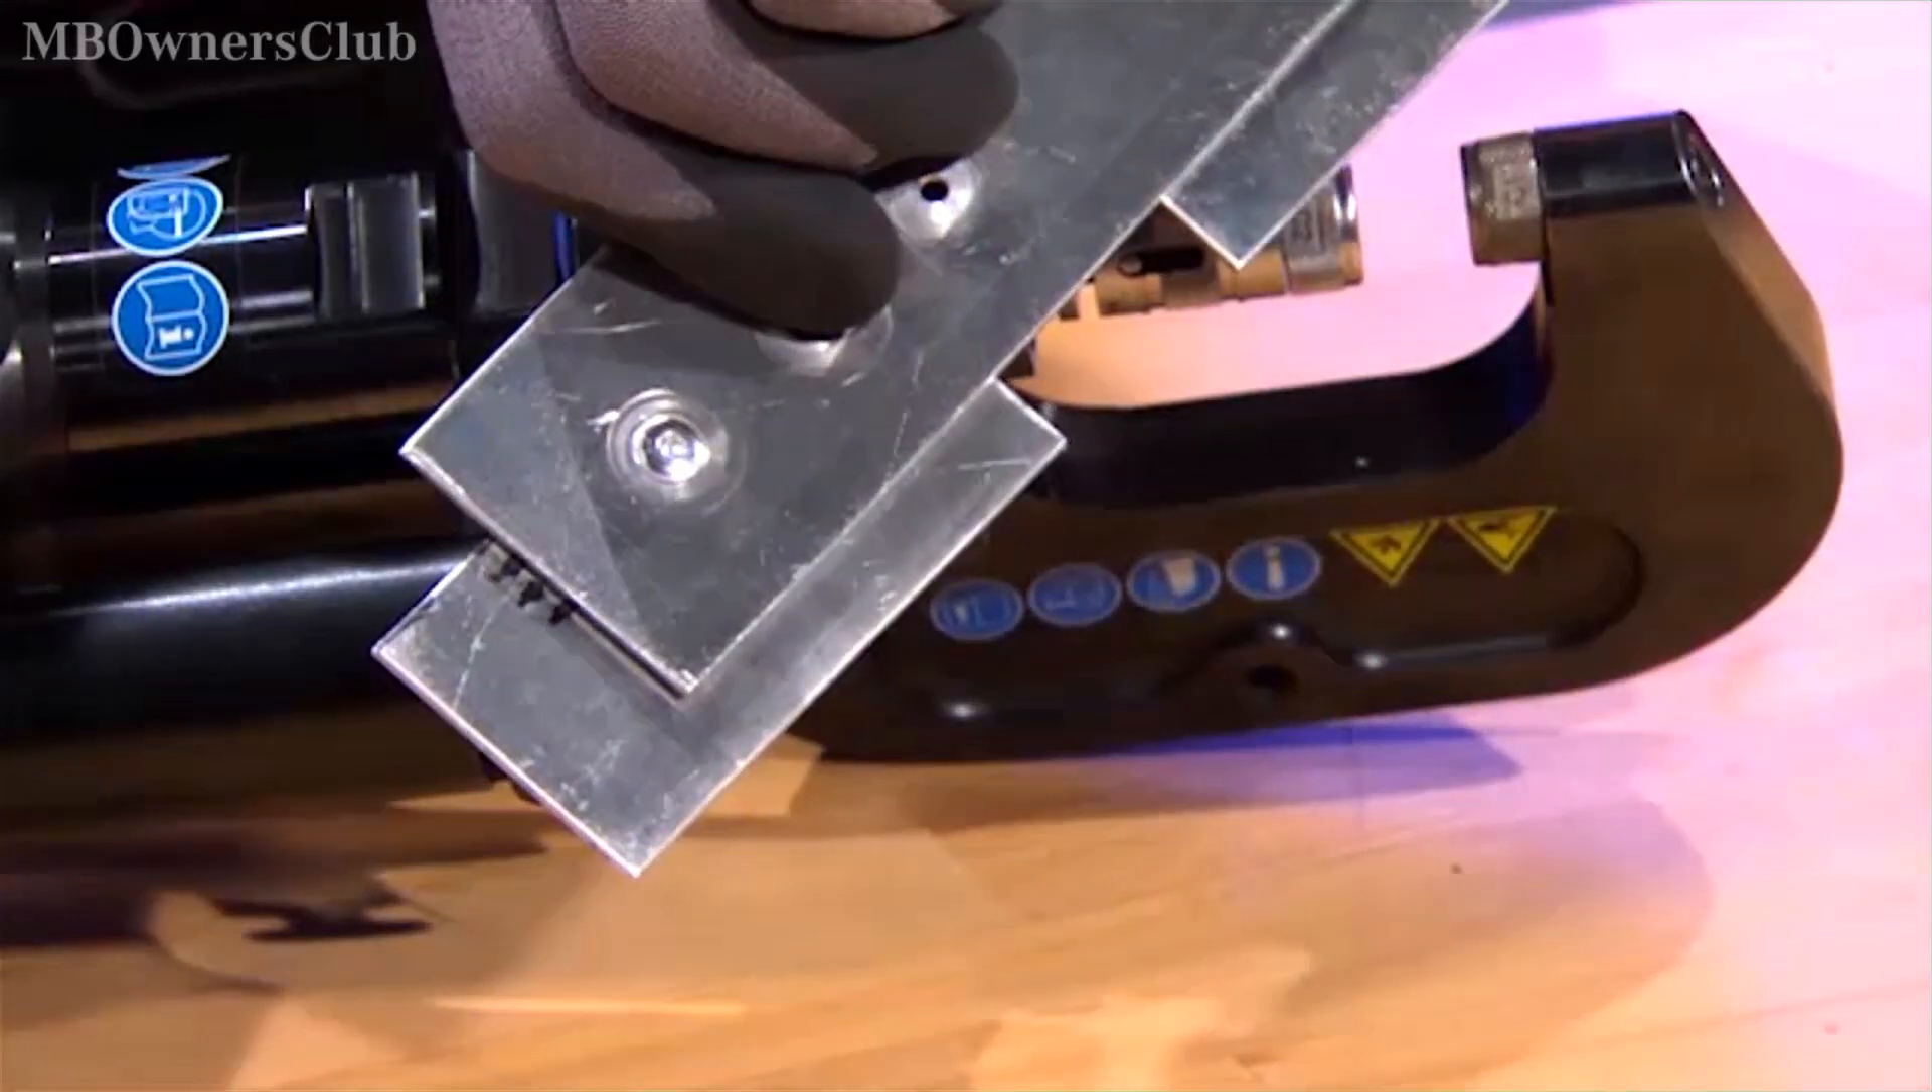Finished, the flow form rivet is perfectly assembled.